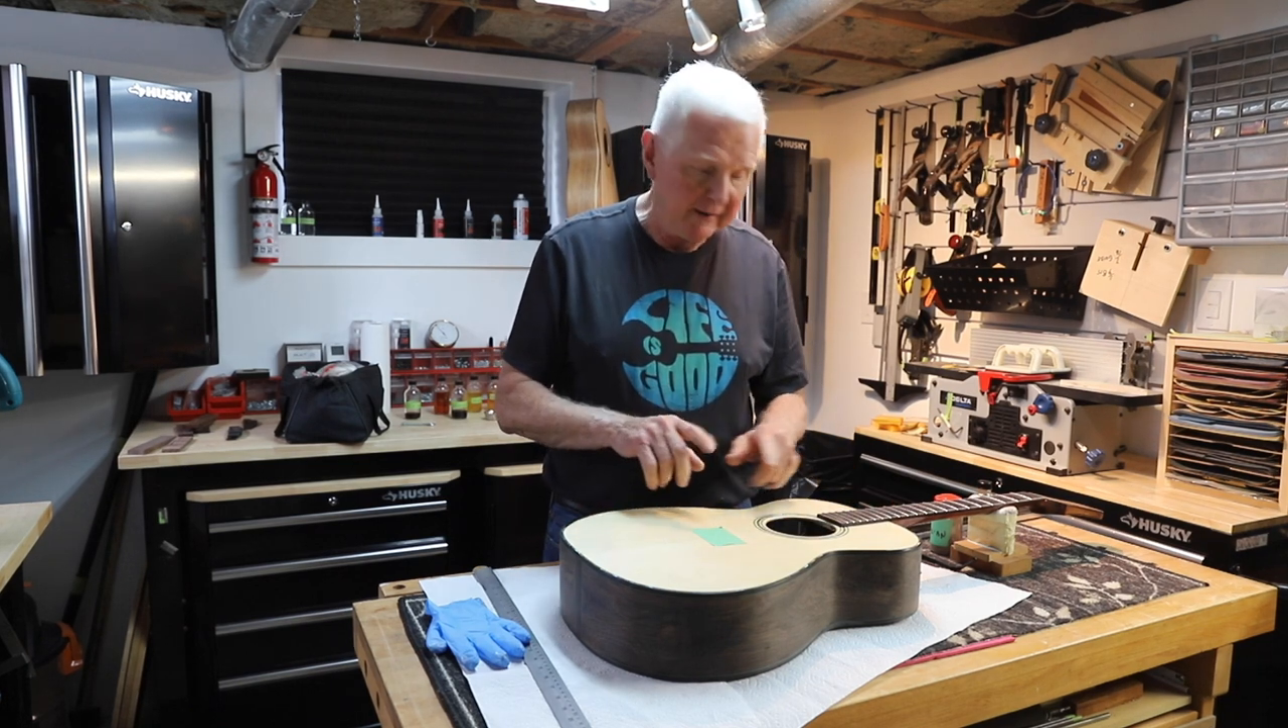And what I have done is I've put the neck on. It's not, in fact, glued on. It's just bolted on.